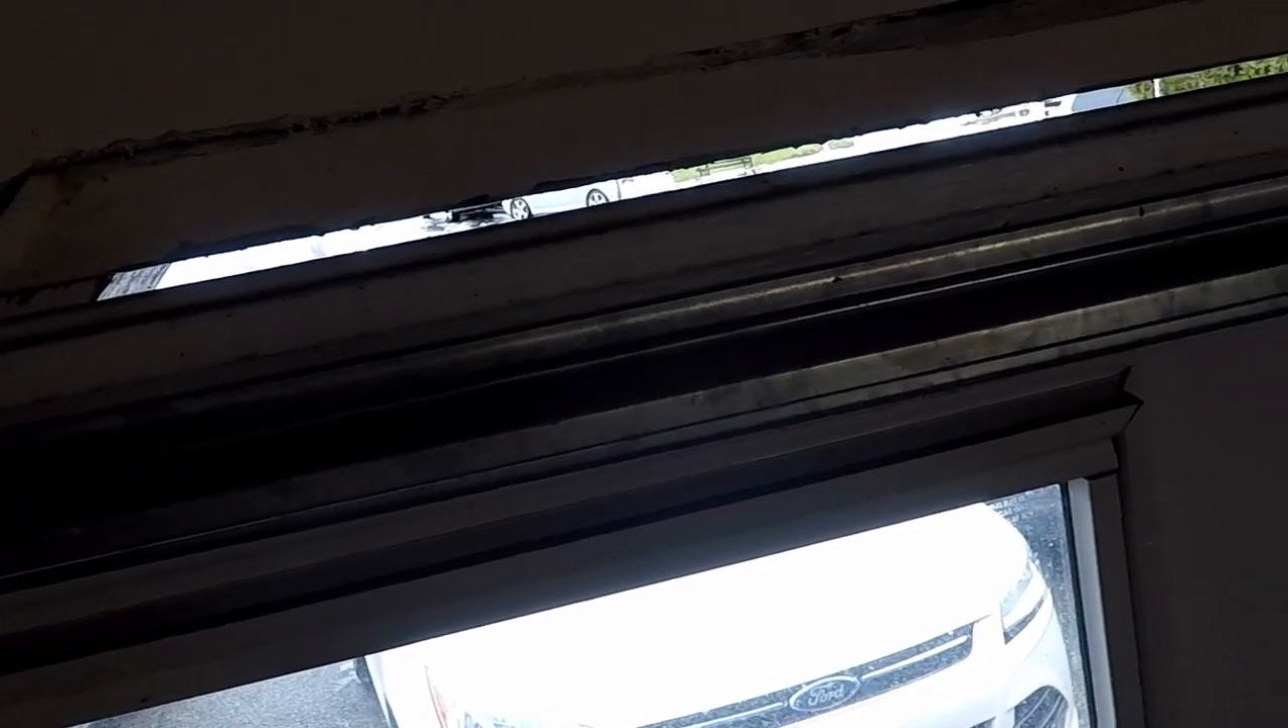So if you see that up there, there's a rather large gap between the garage door and the fascia for the opening there of the garage.